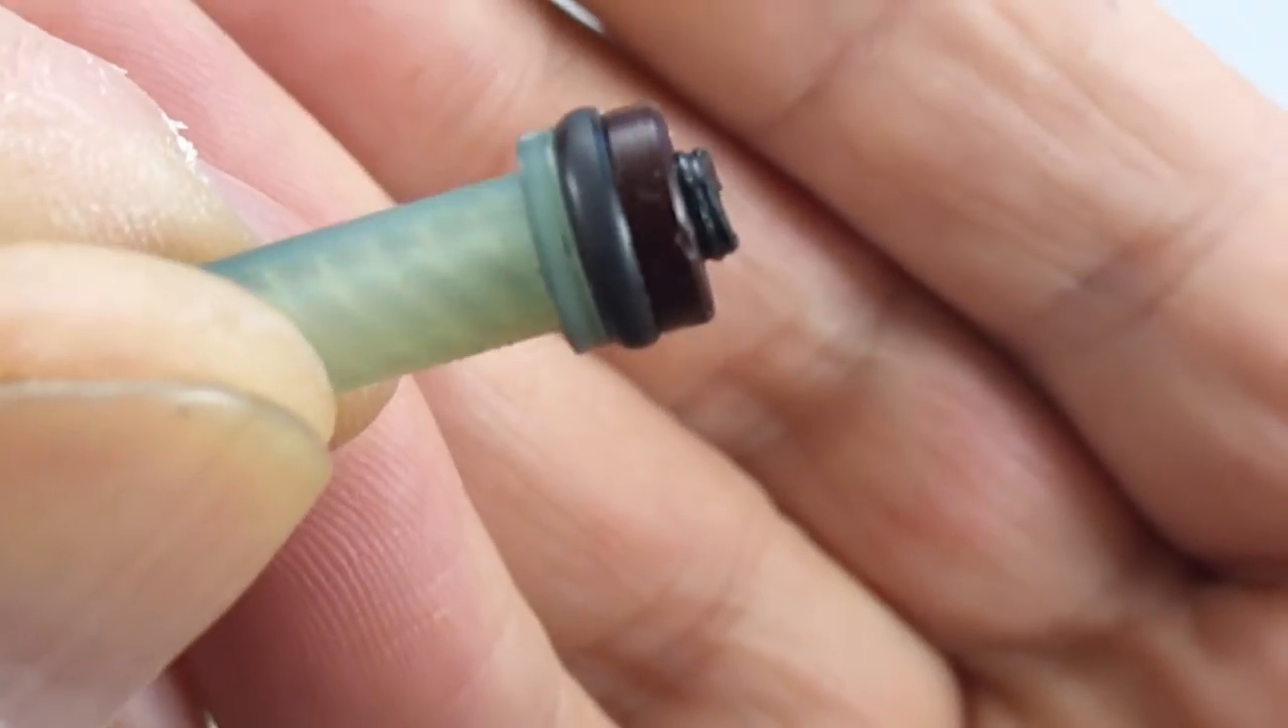But what I've done there, you can see, I've installed a rubber o-ring.